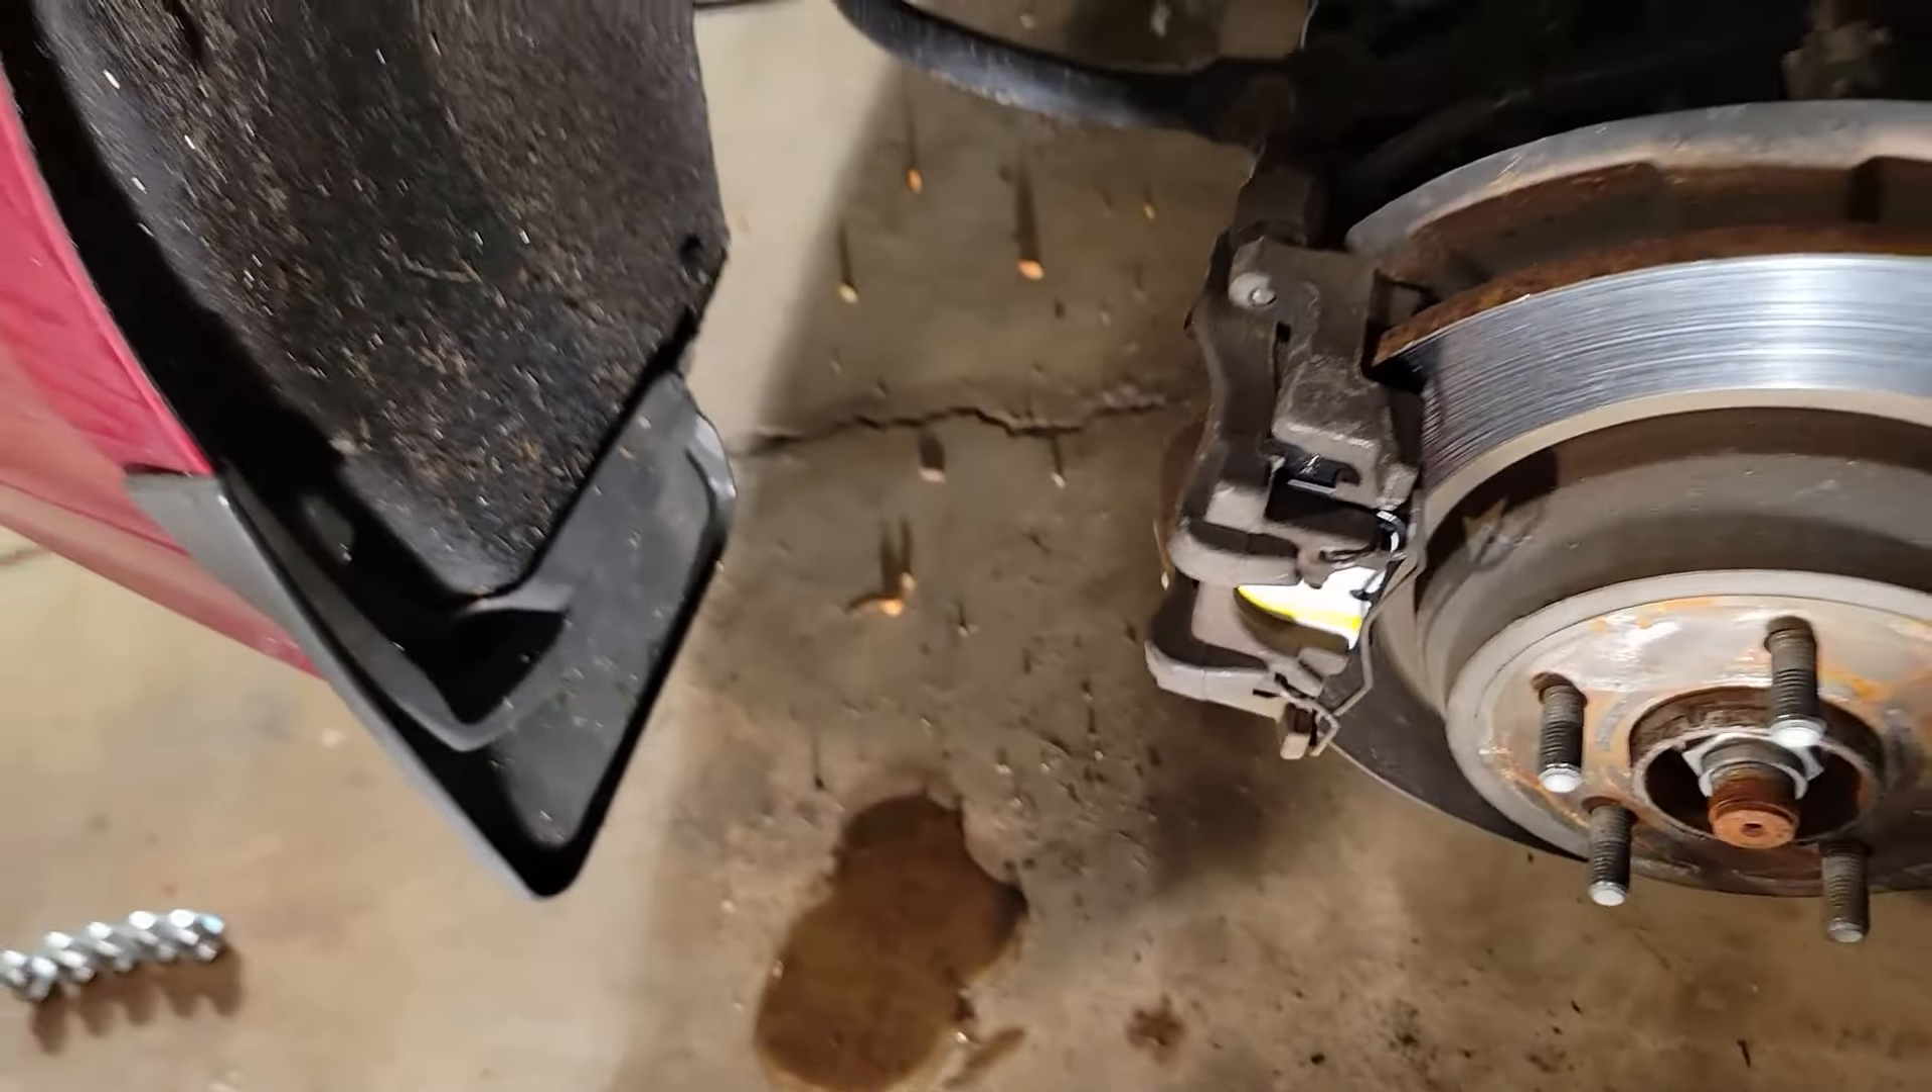We're good to go. All's left to do is put the wheel on.